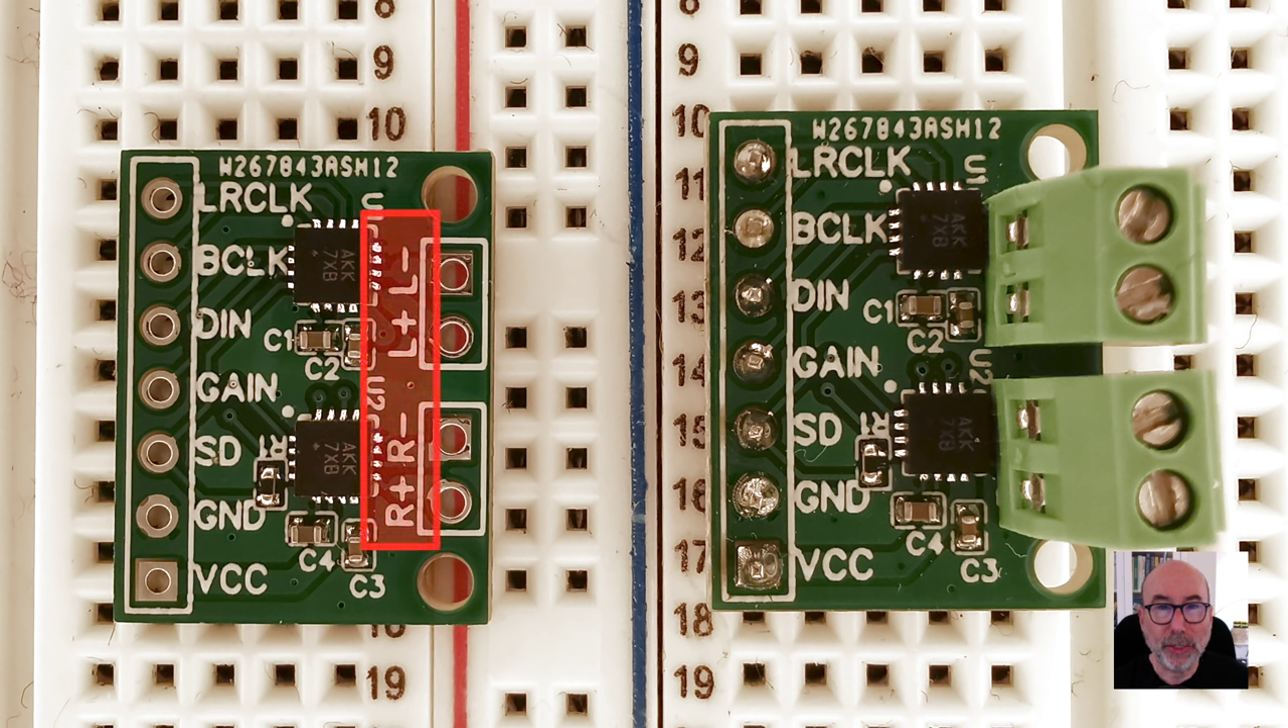And the screw terminals are hanging off the edge of the board.